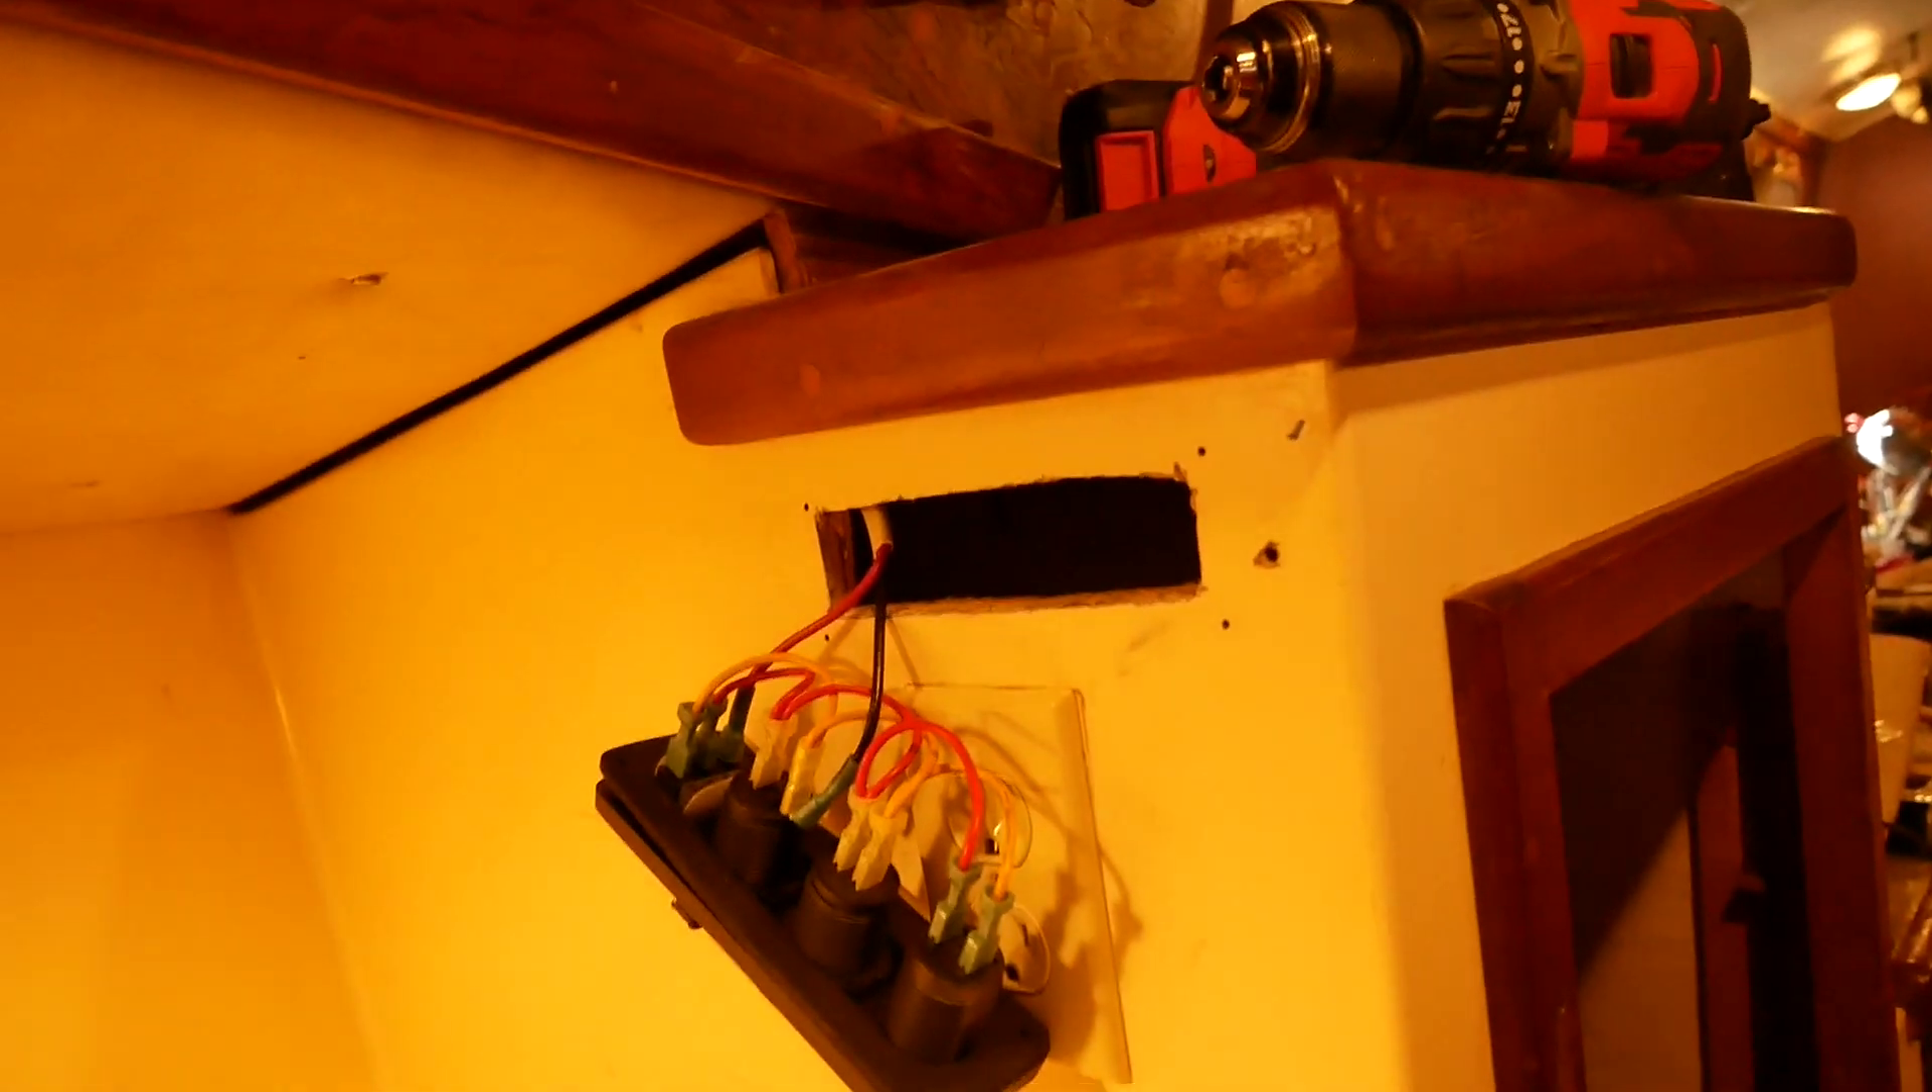All right, got plus and minus wires hooked up to this panel.